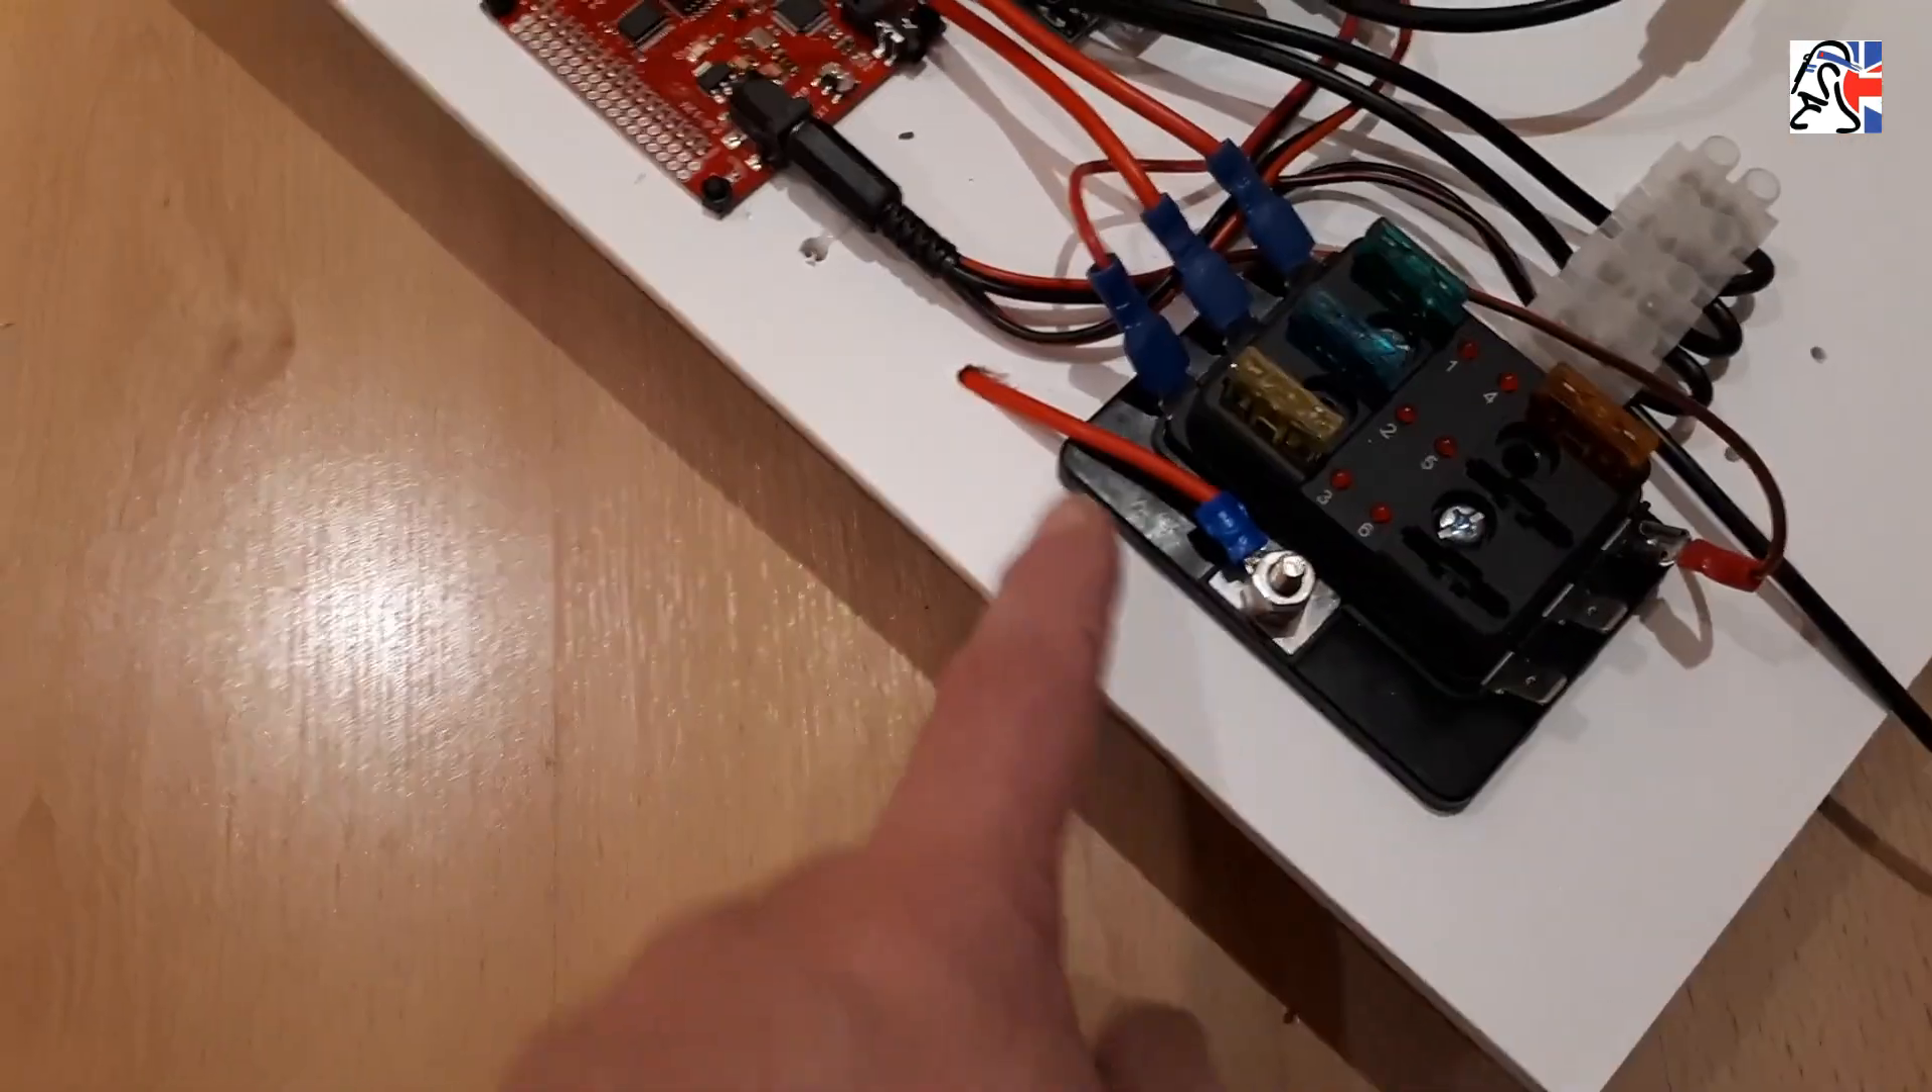So the fuse box is now mounted down here. The red cable here is the input to the fuses, which then obviously go off to the various components.